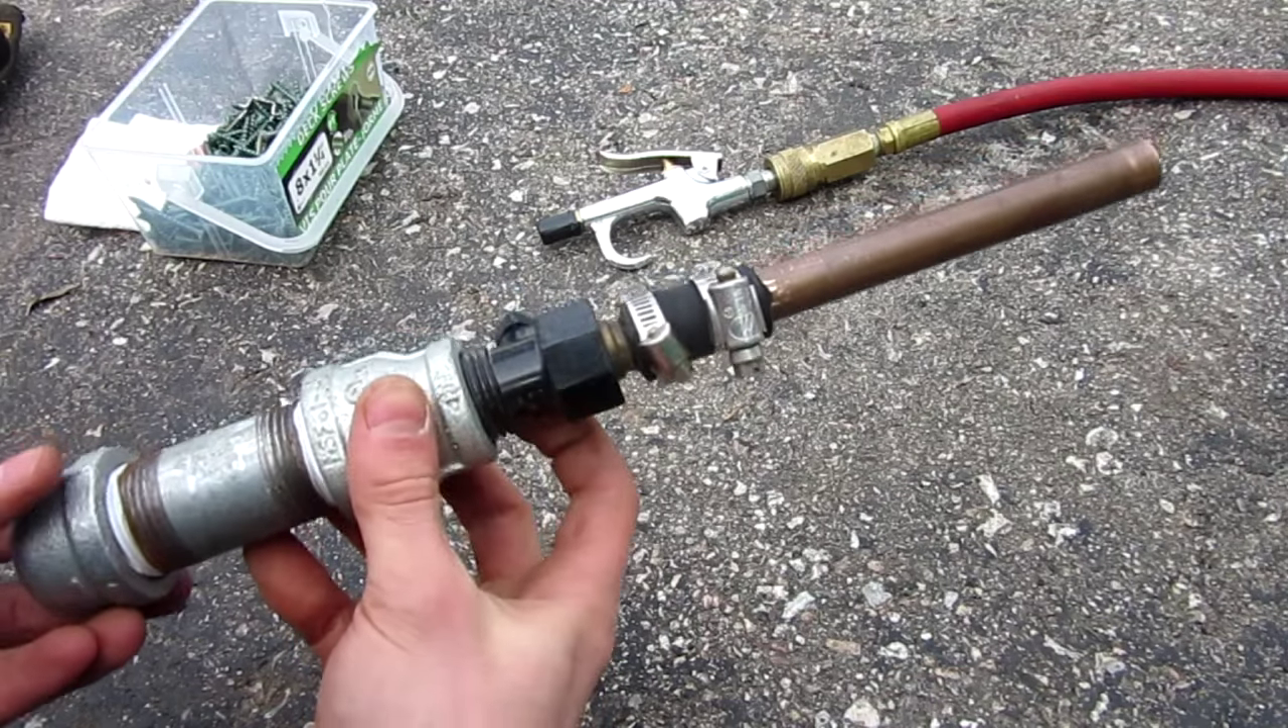I've attached the barrel, and I put two clamps on to make sure everything is airtight.